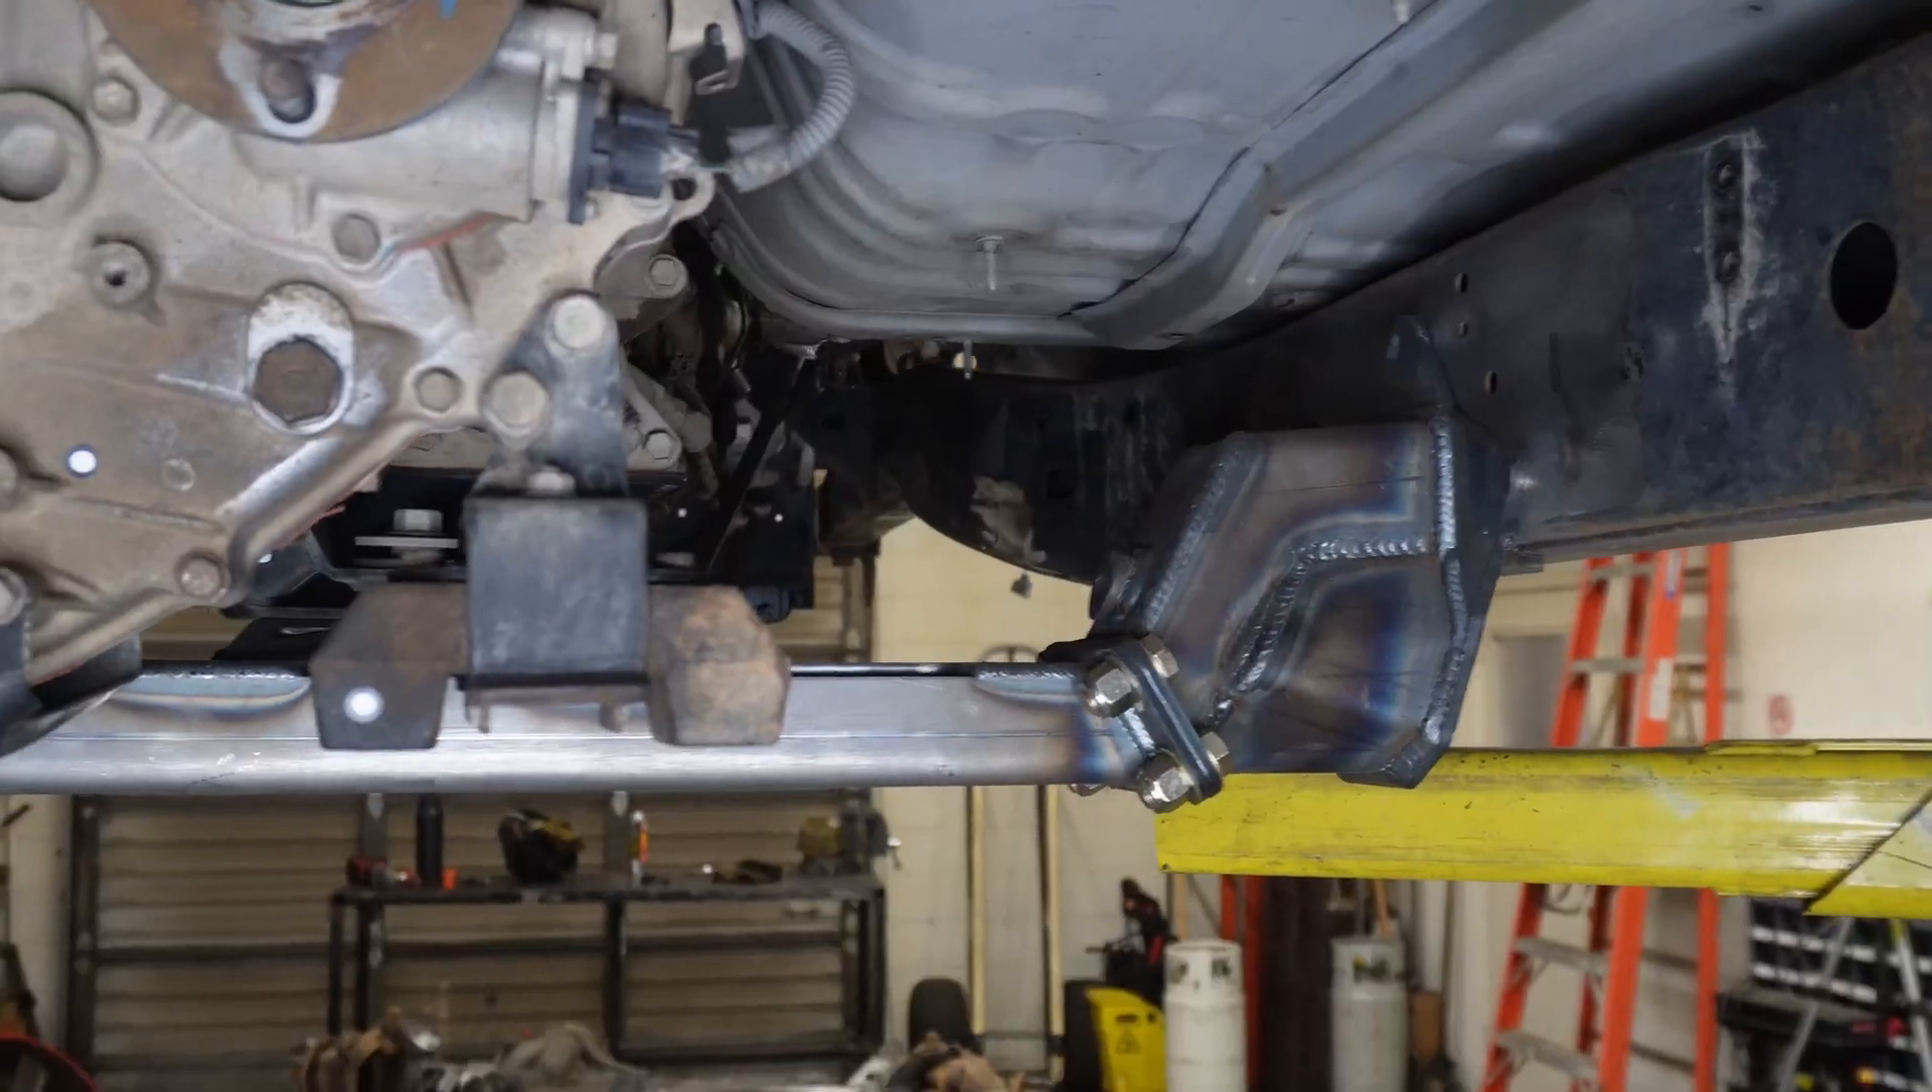Got a couple welds on there so that it holds. We got our frame plates in.